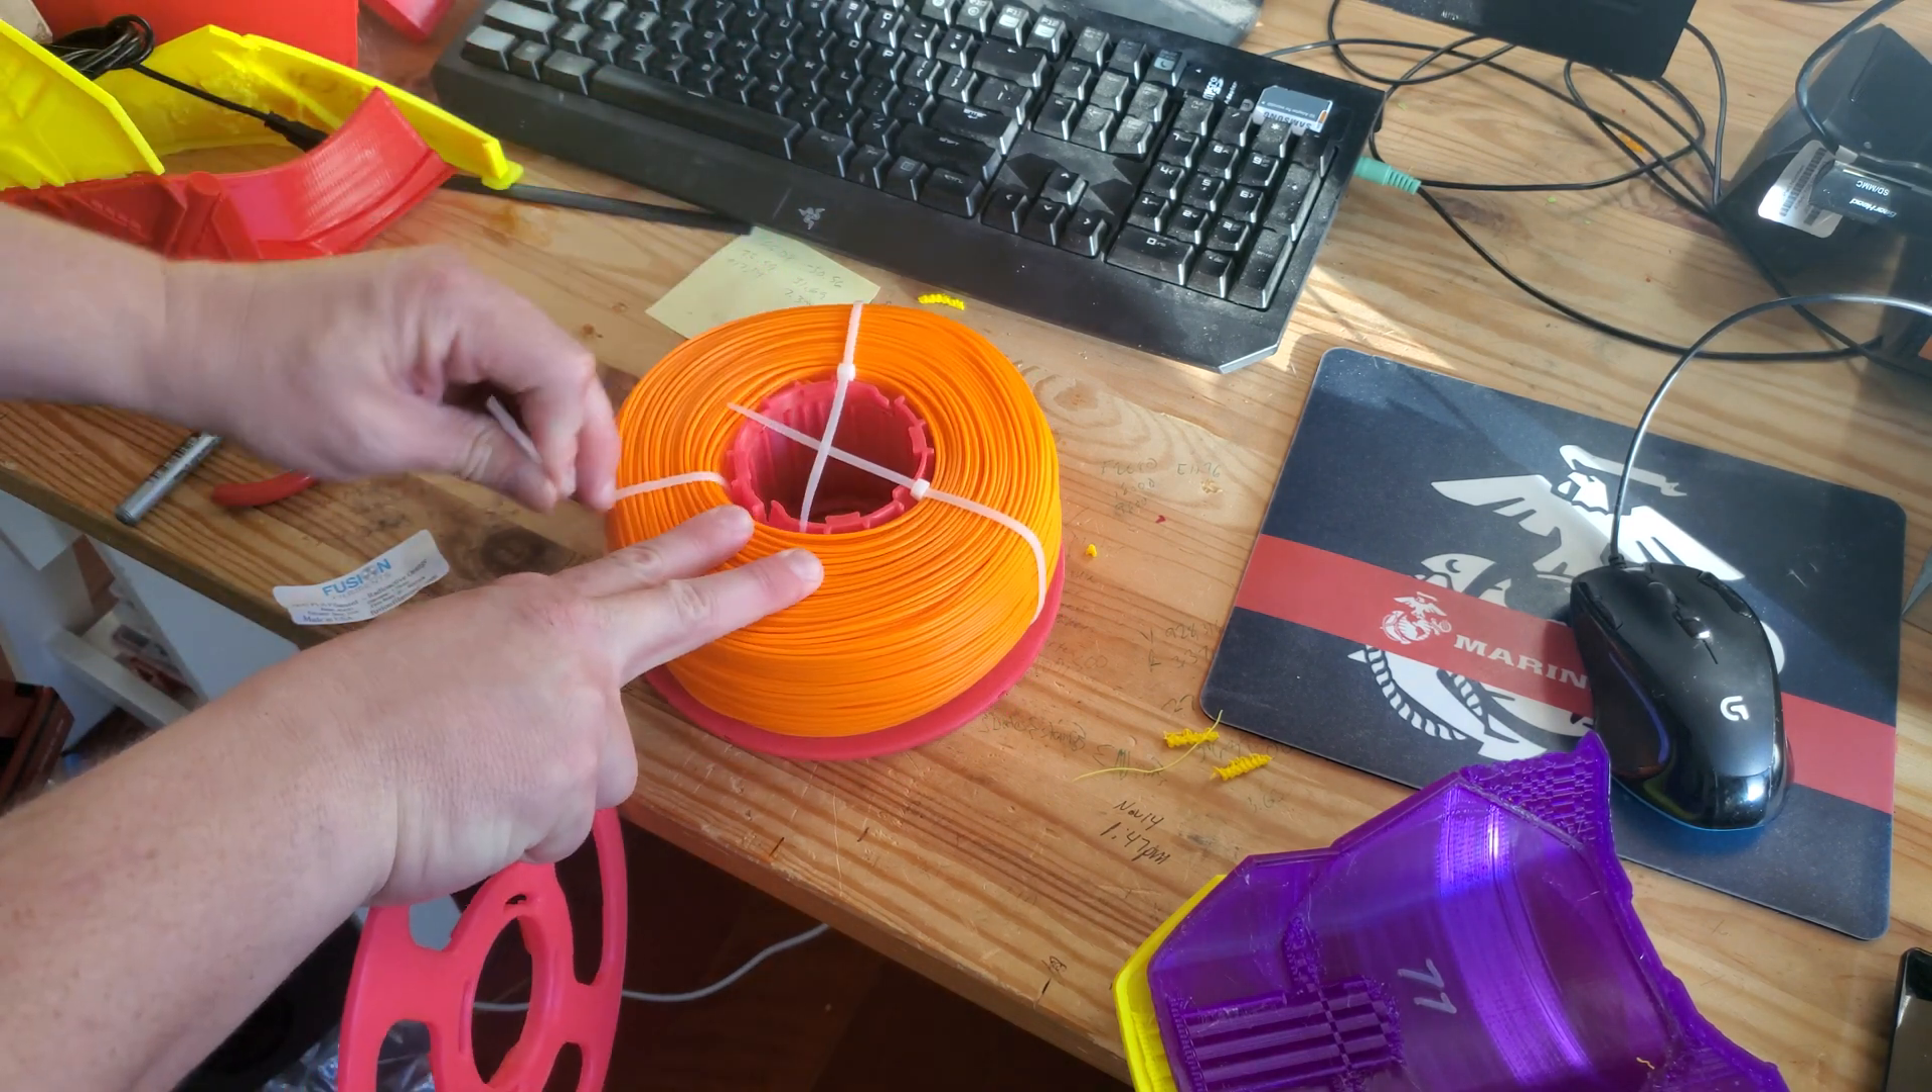We still got to put on the top and this was a little tricky to get off.